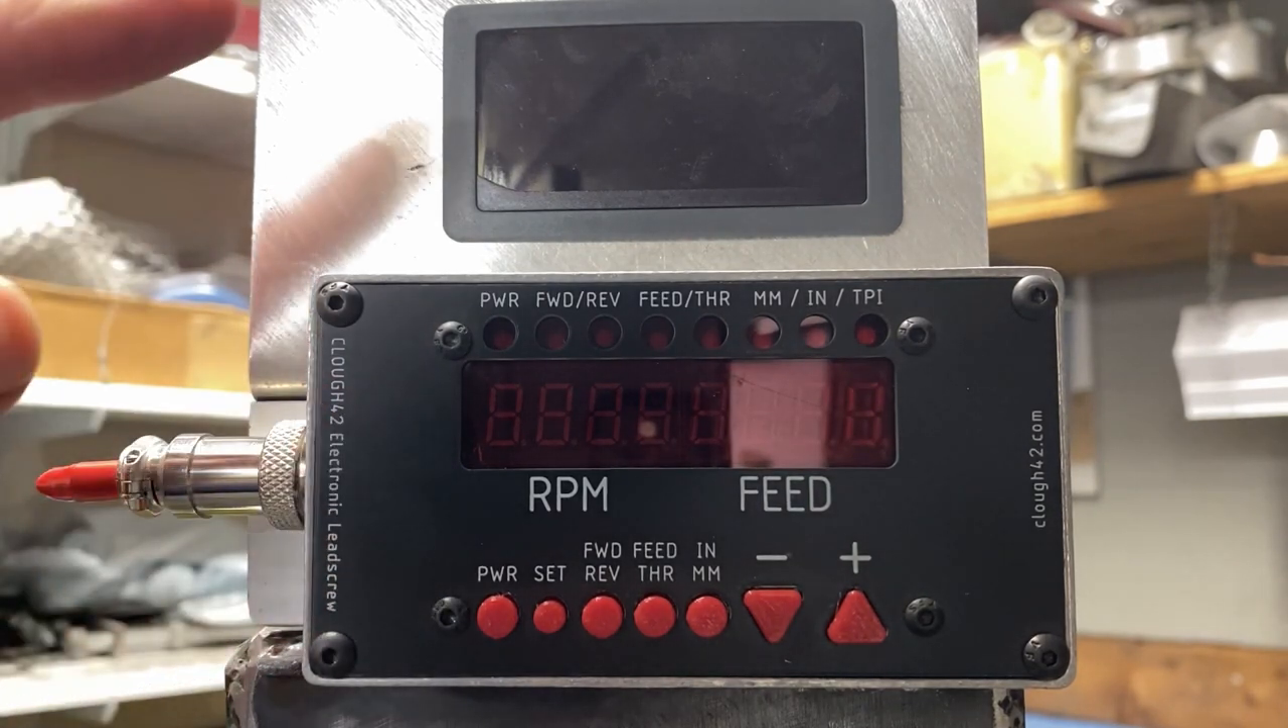So here it is completely installed. I've got the readout for my ELS here and the RPM meter there.